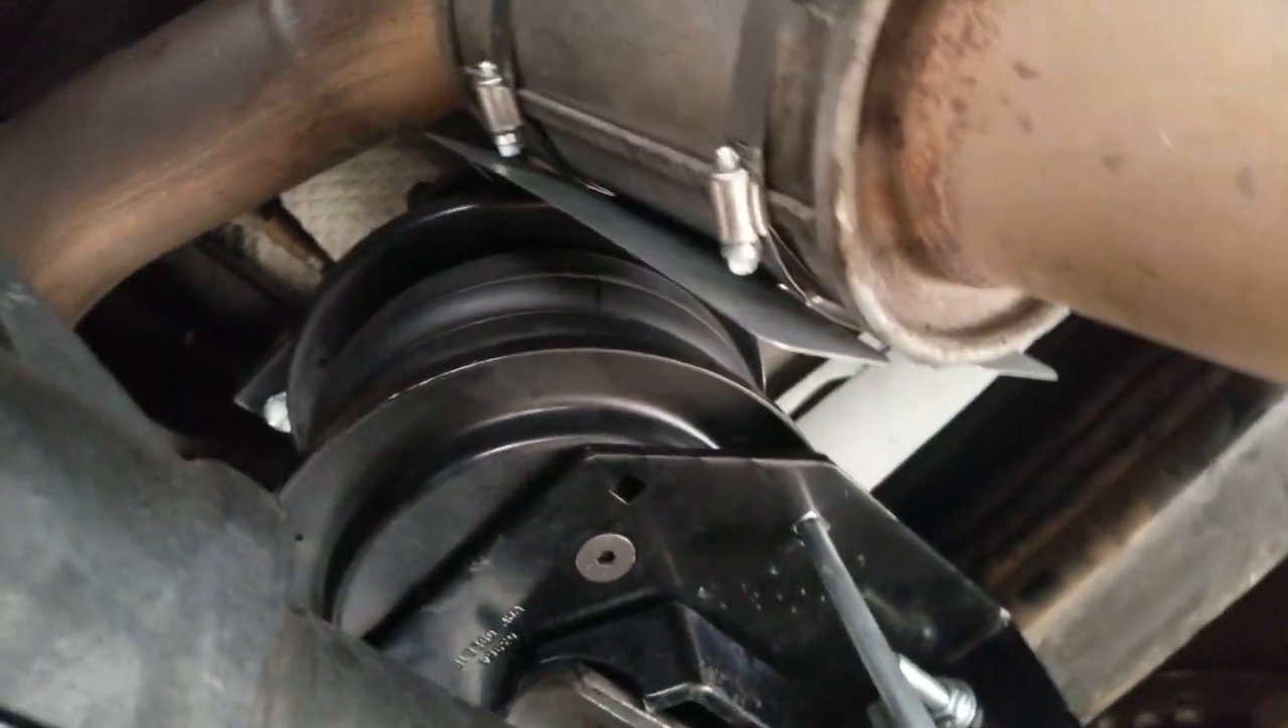I don't like the fact that this exhaust is so close.